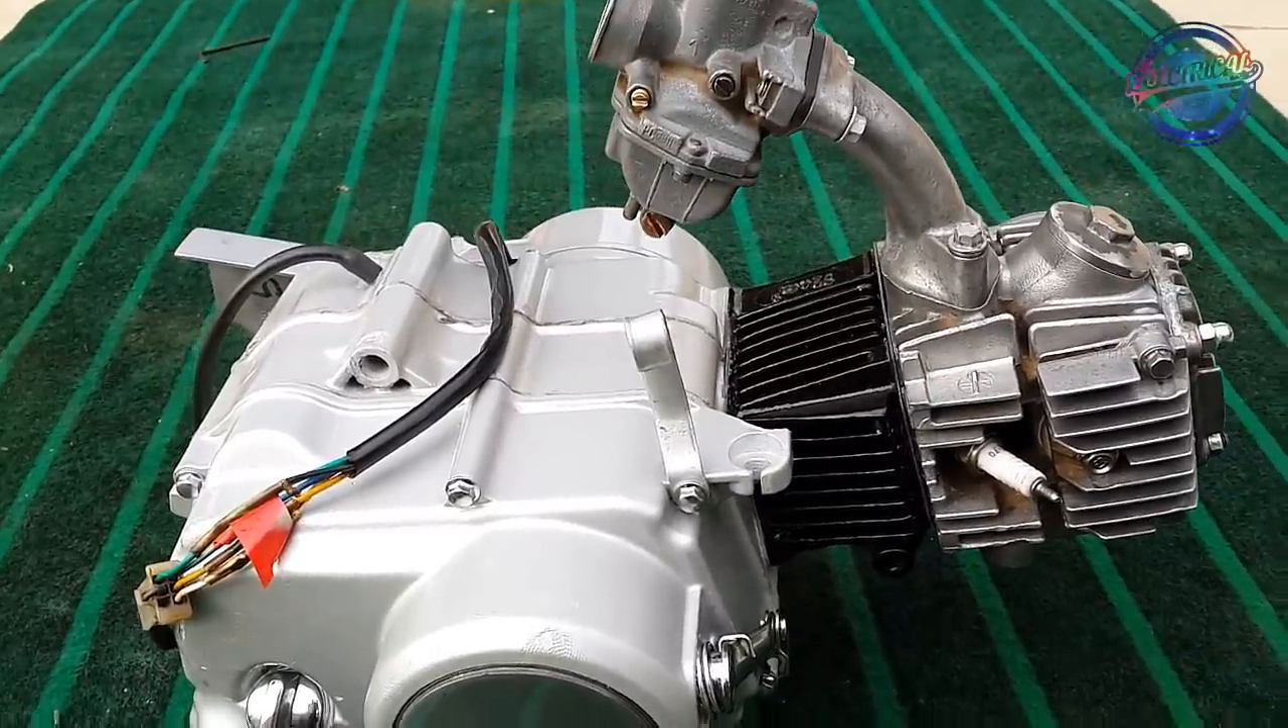یہ سیڈی سیونٹی موٹر سائیکل کا انجن کمپلیٹ اسمبل ہو چکا ہے۔